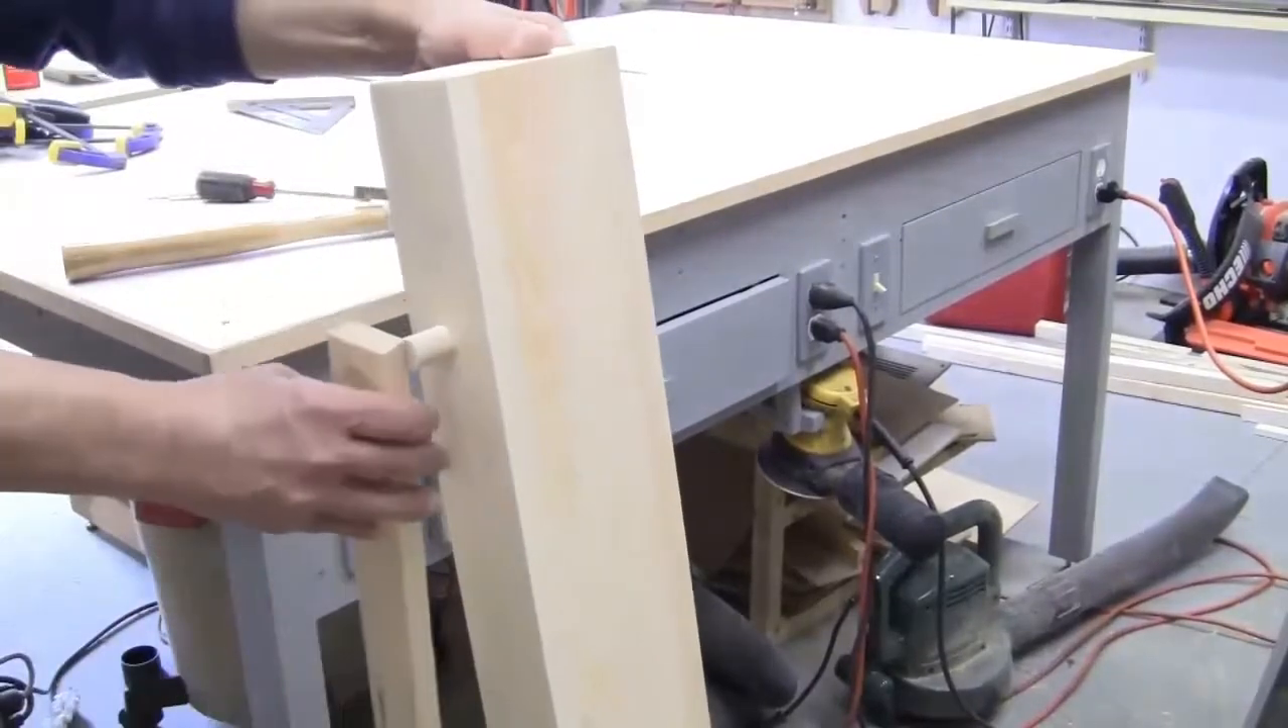I drilled the hole through the column. I put the three quarter inch dowel through.